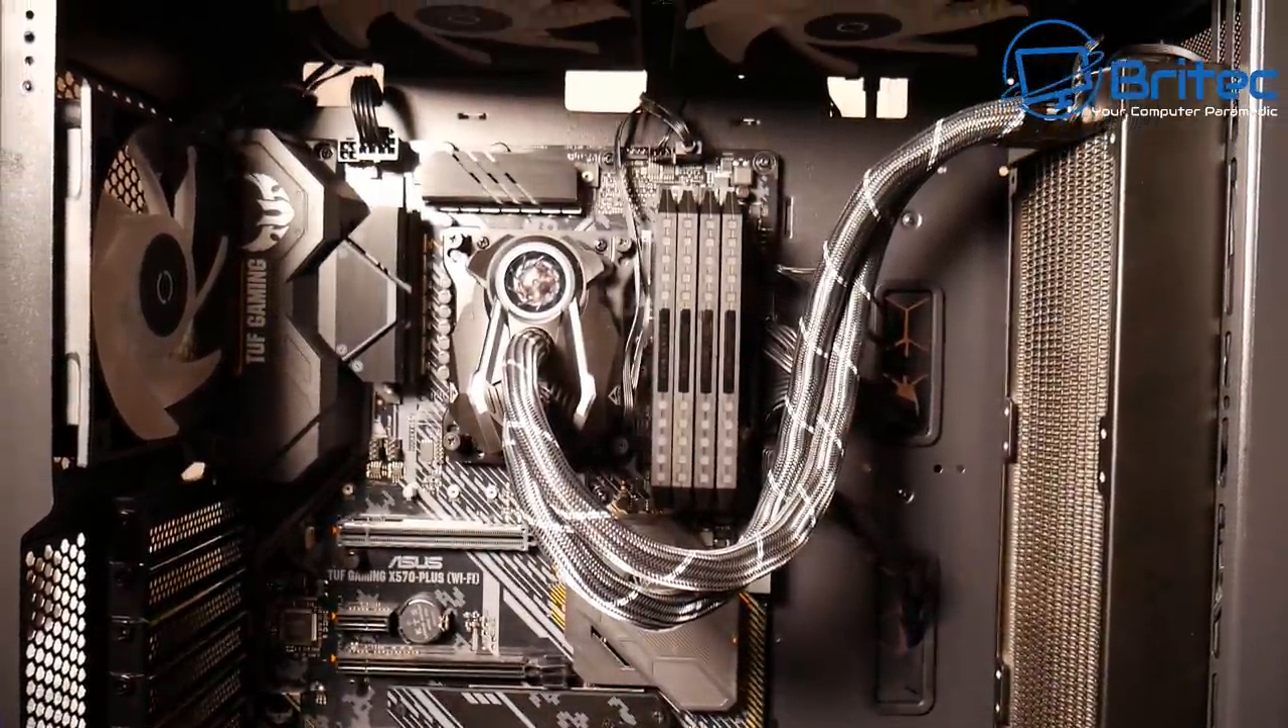So we're getting there now all we need to do now is get that graphics card in.